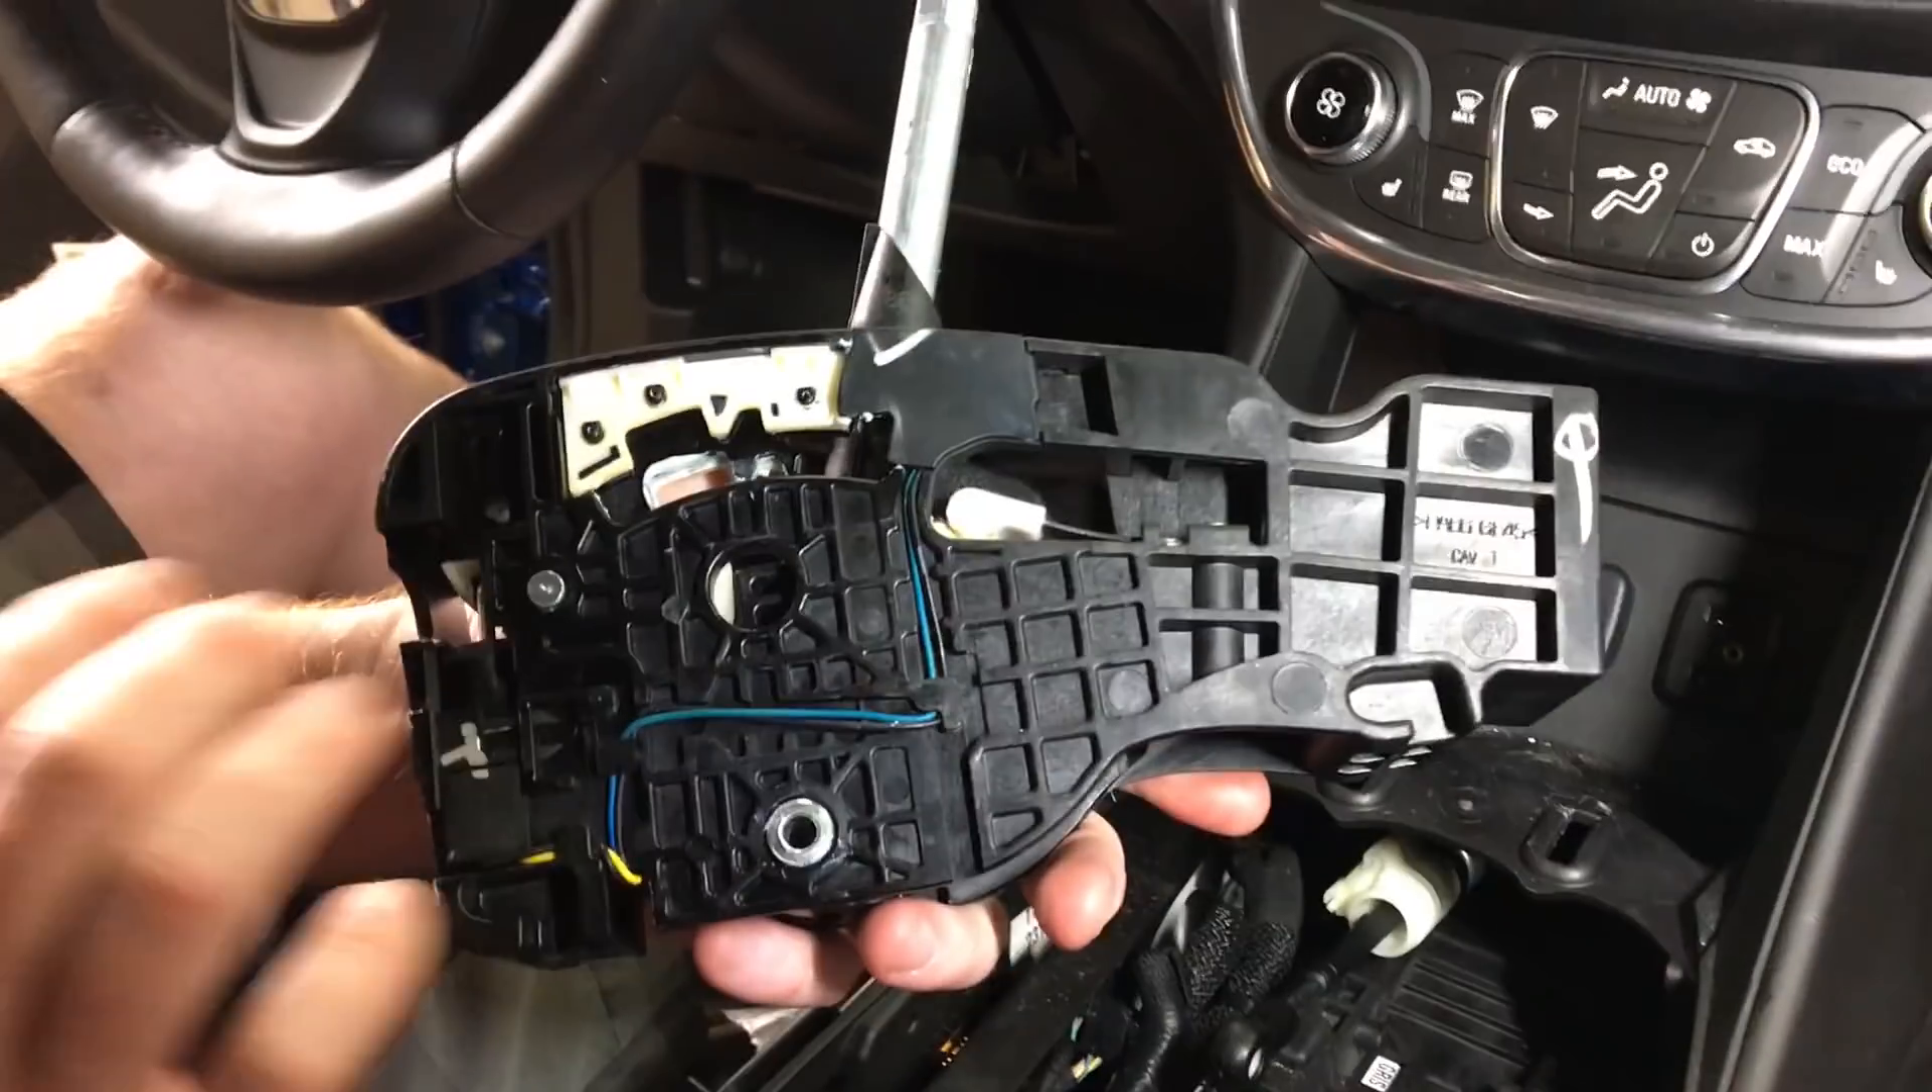There we go. The shifter is out.